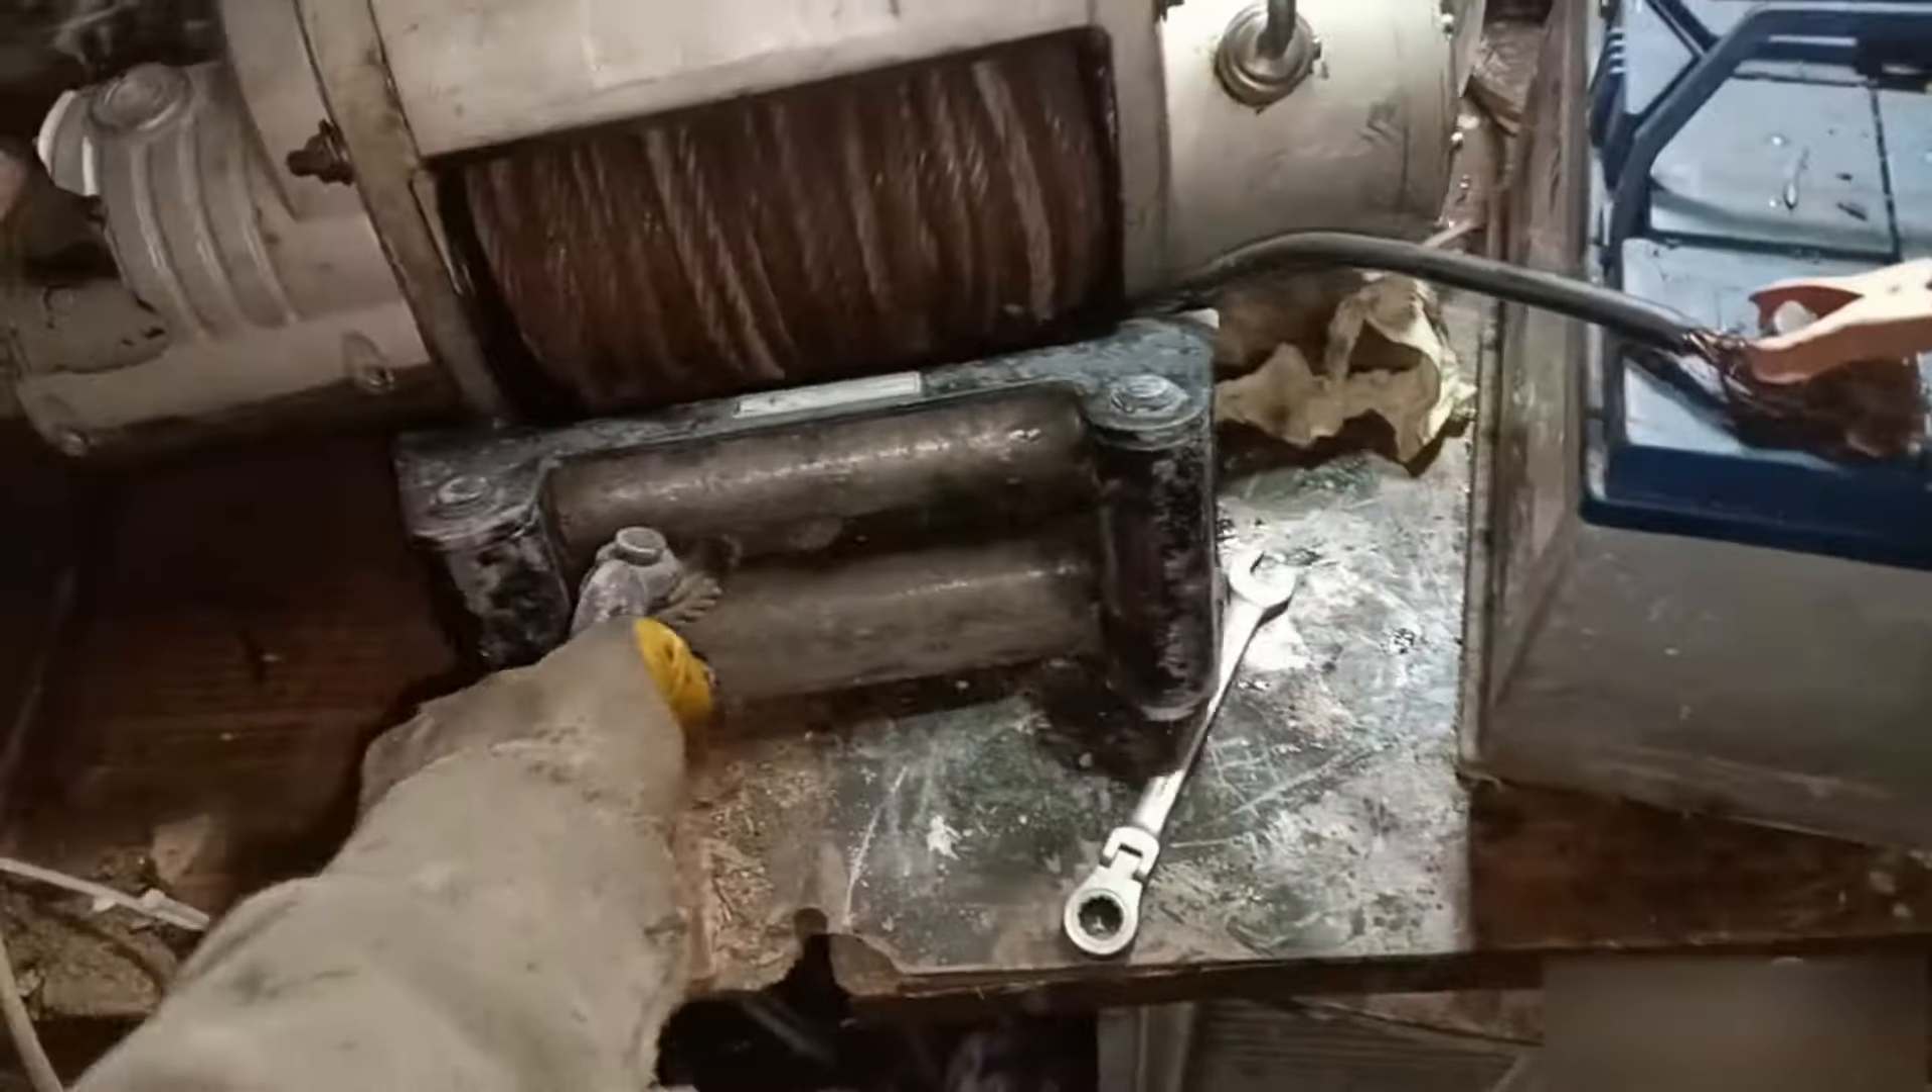Evet son işlemleri de yaptık arkadaşlar ve halatımızı sardırdık ön sabitleyicimizi de geçirdik.